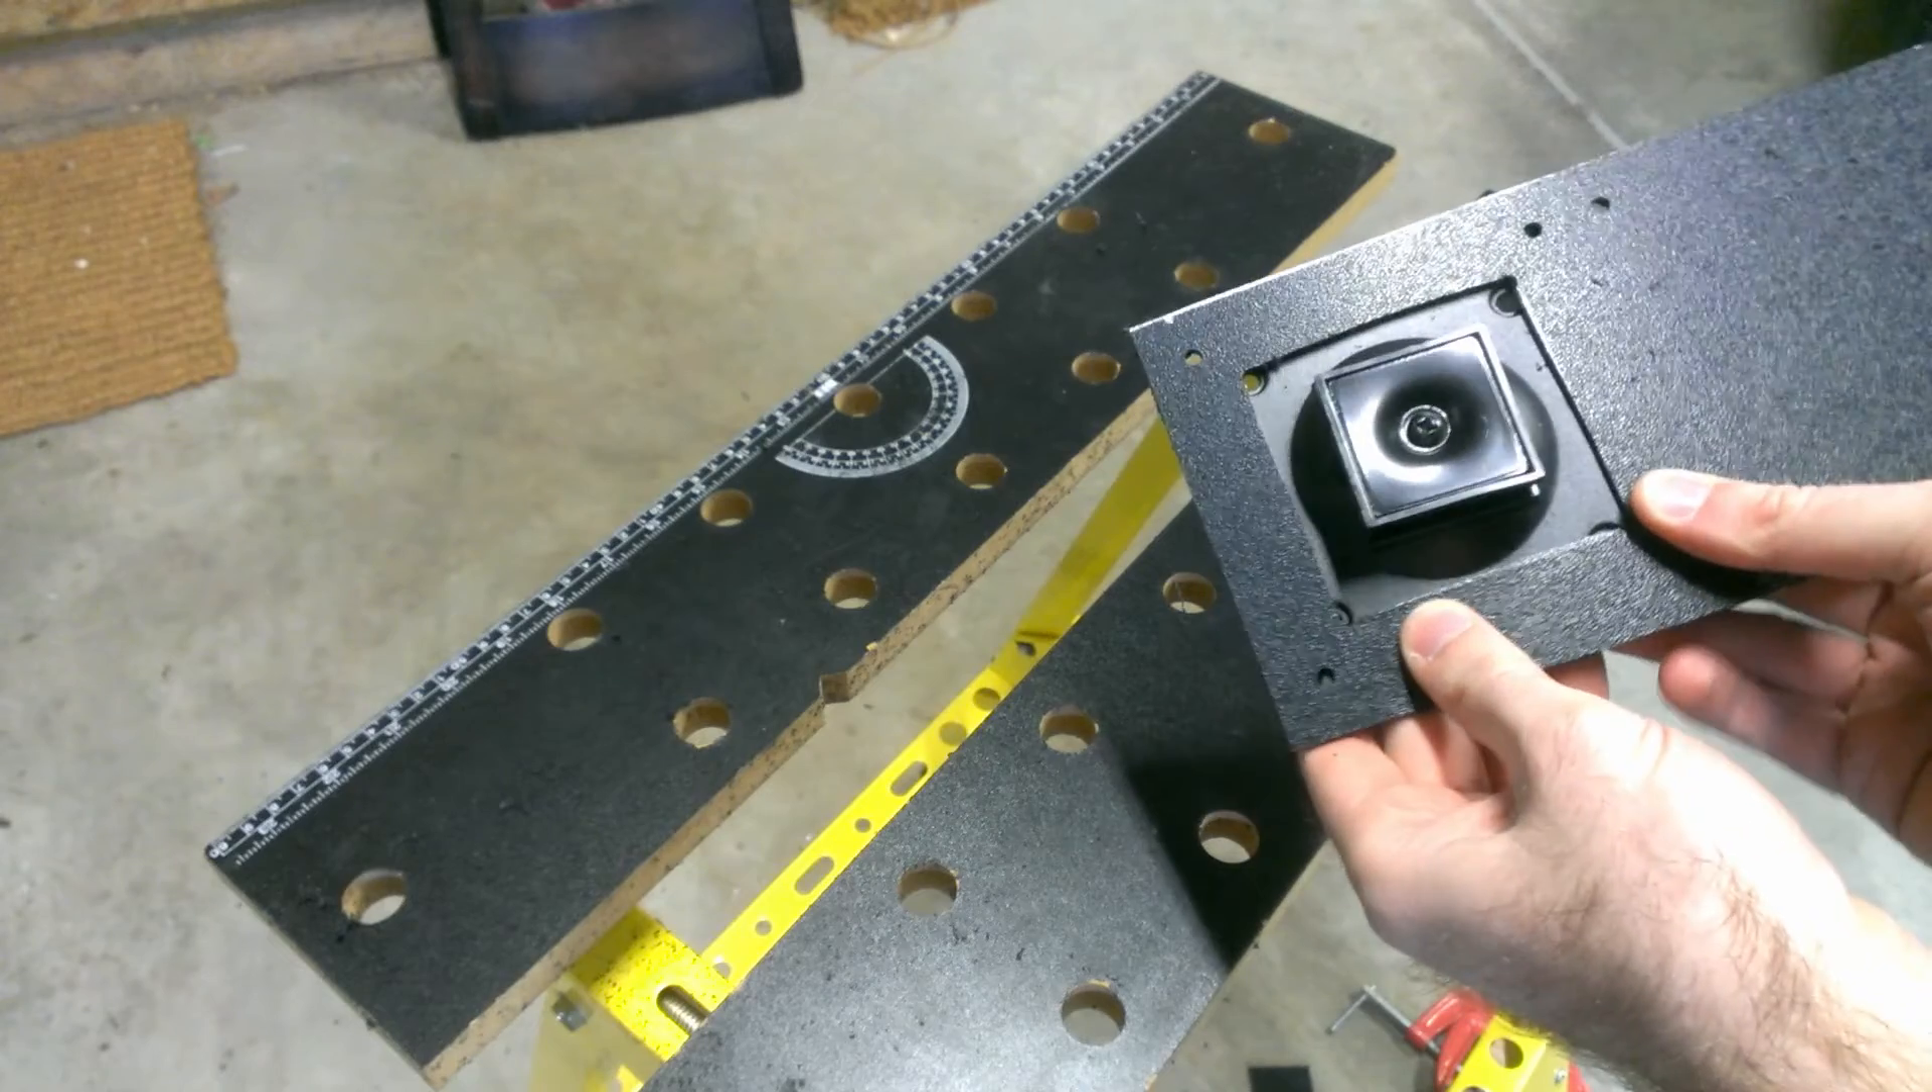Let's see if this square is big enough for the monitor mounting bracket. Oh, that's perfect.